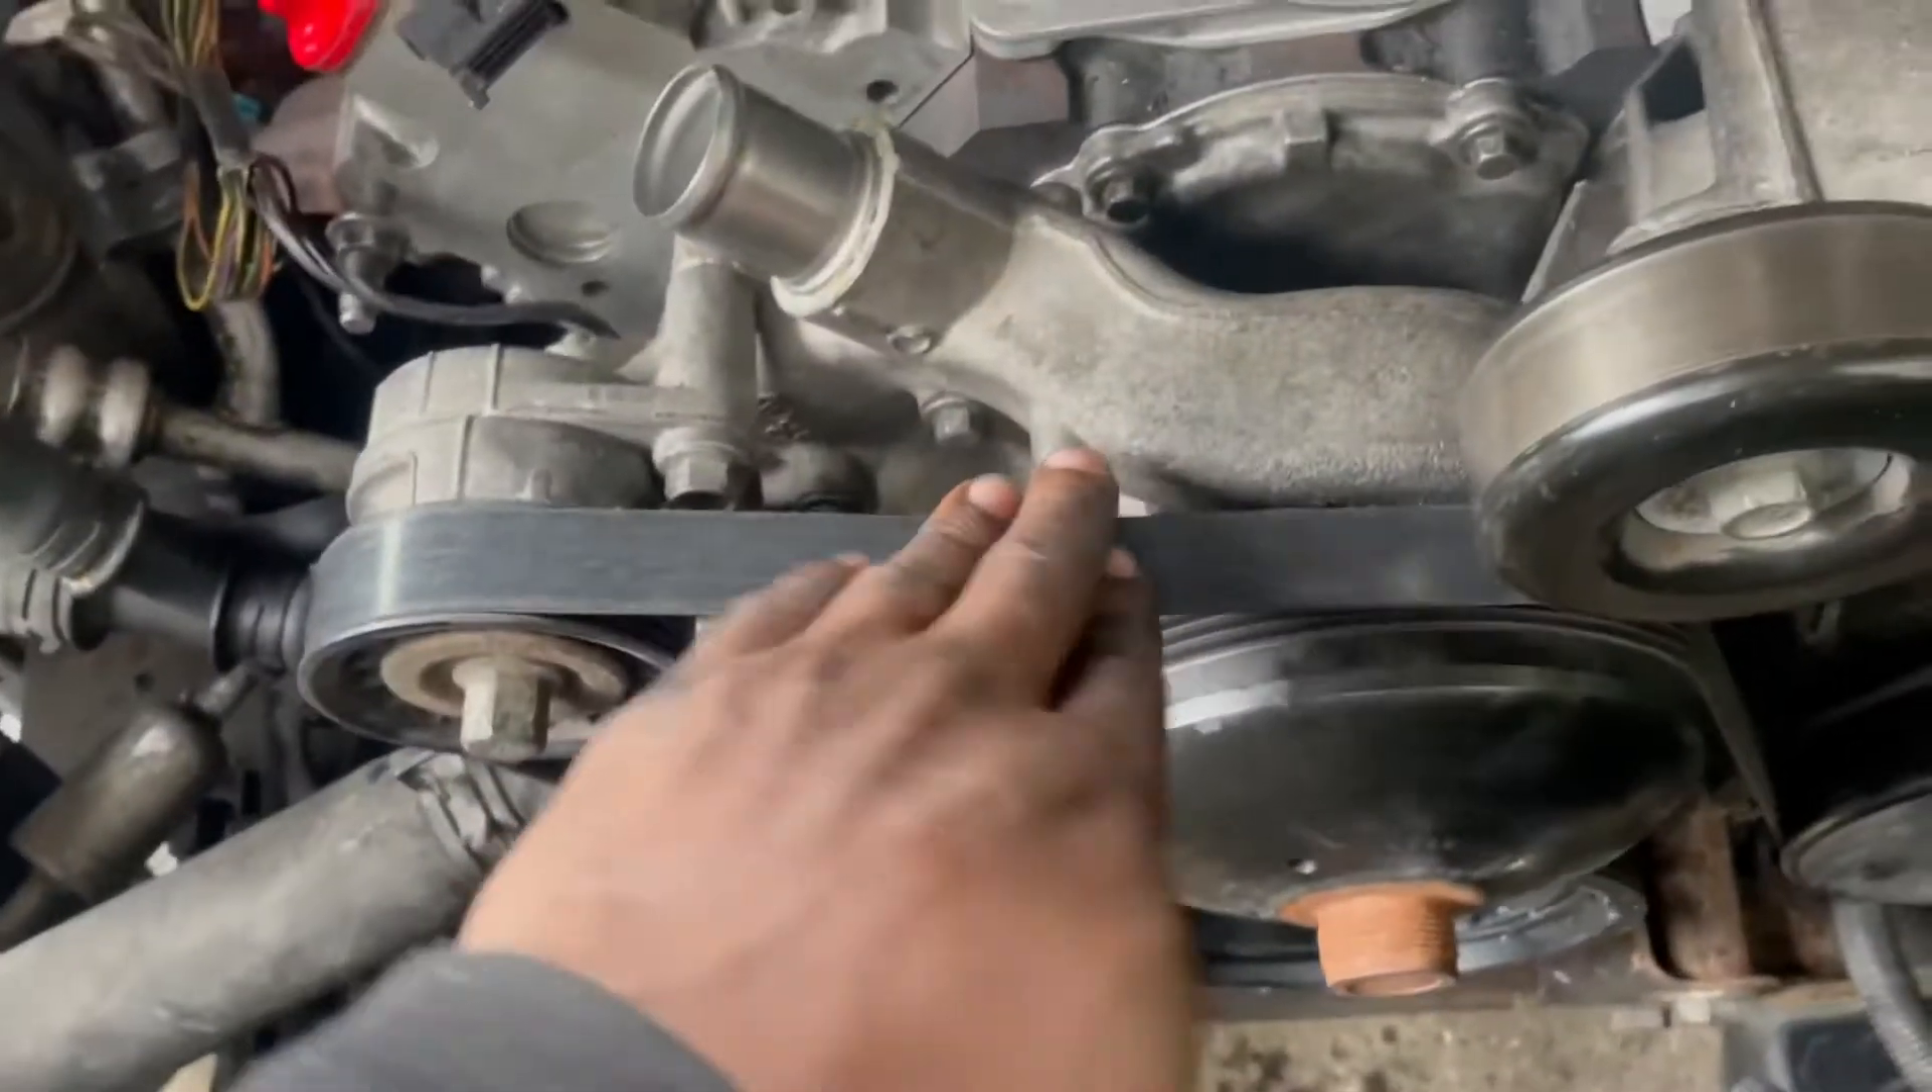Got the serpentine belt on got the main belt on everything tensioned up.